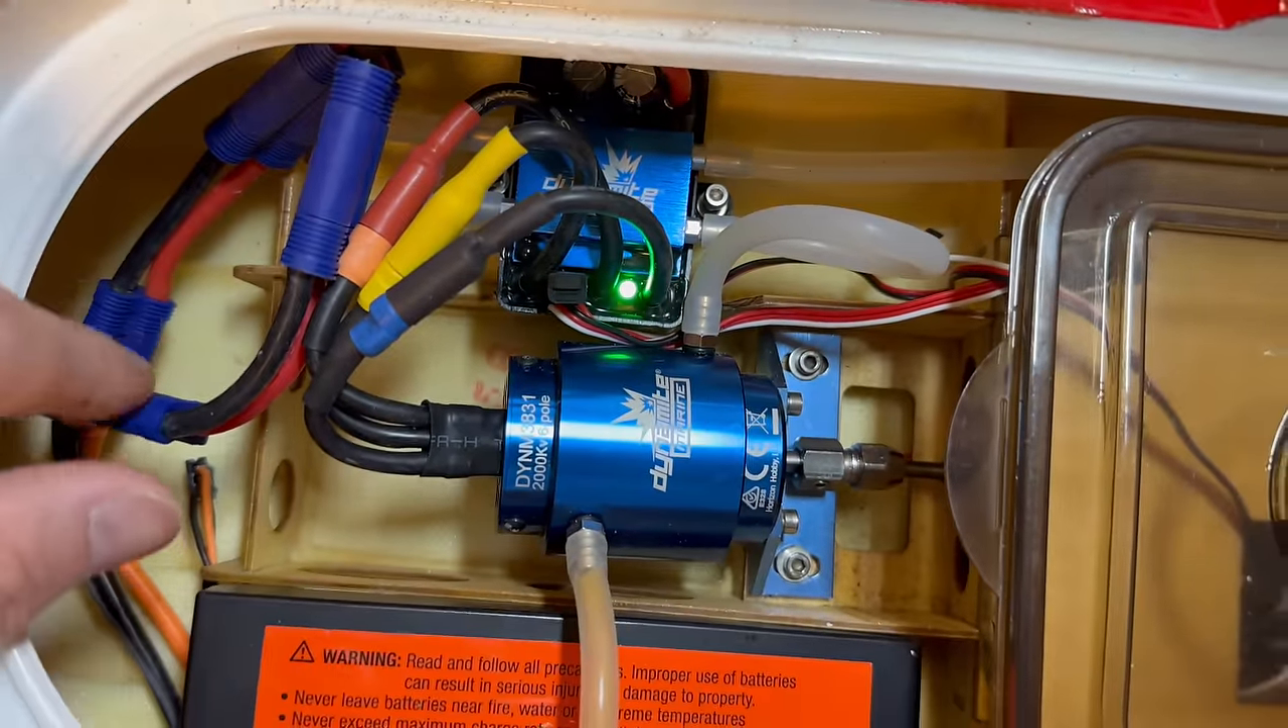We got the motor all mounted in we got our water cooling all hooked up.